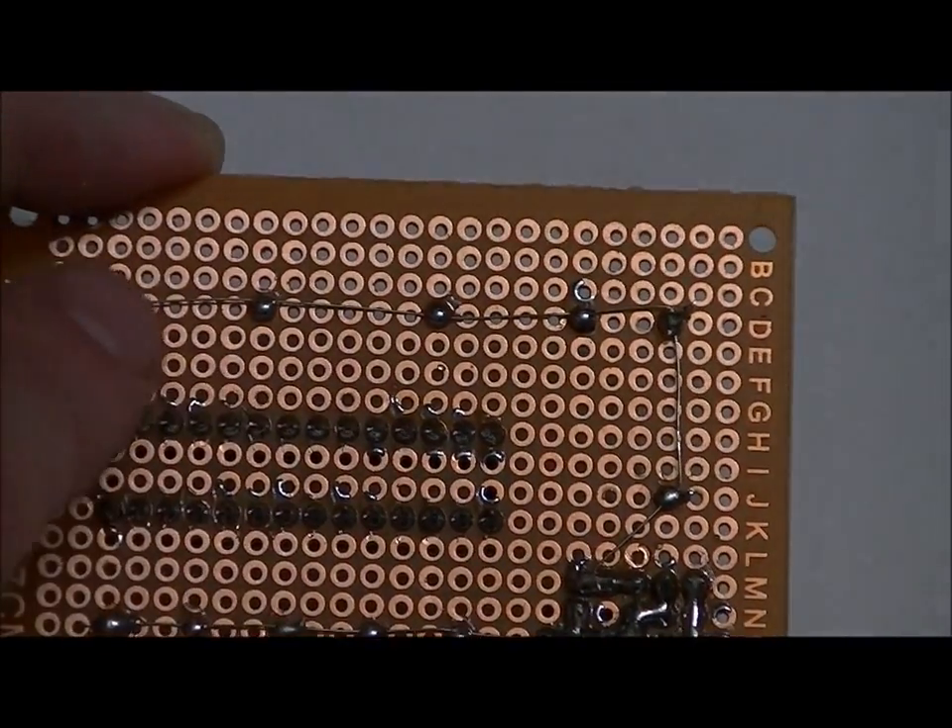Now again, you don't need to do this, but what I've done is I've taken that piece of wire and I've strung it along here so I have an easy access ground line.